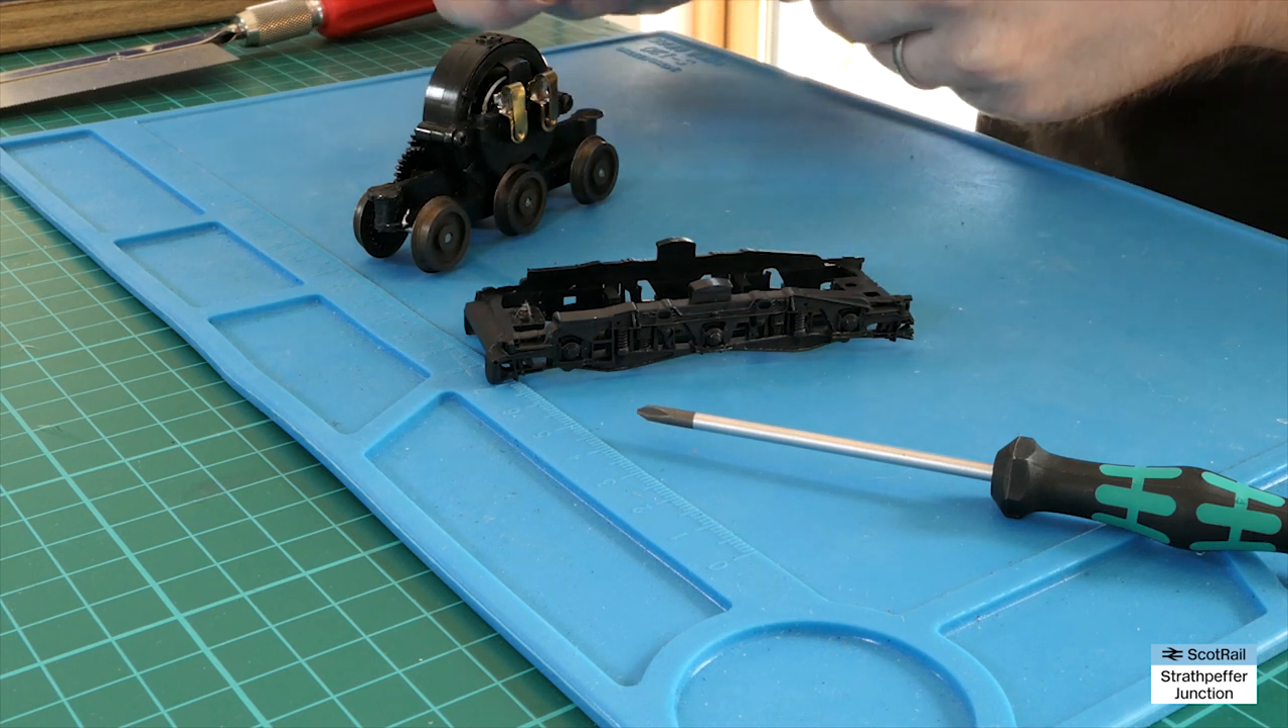So that's the the bogey out and partly disassembled.